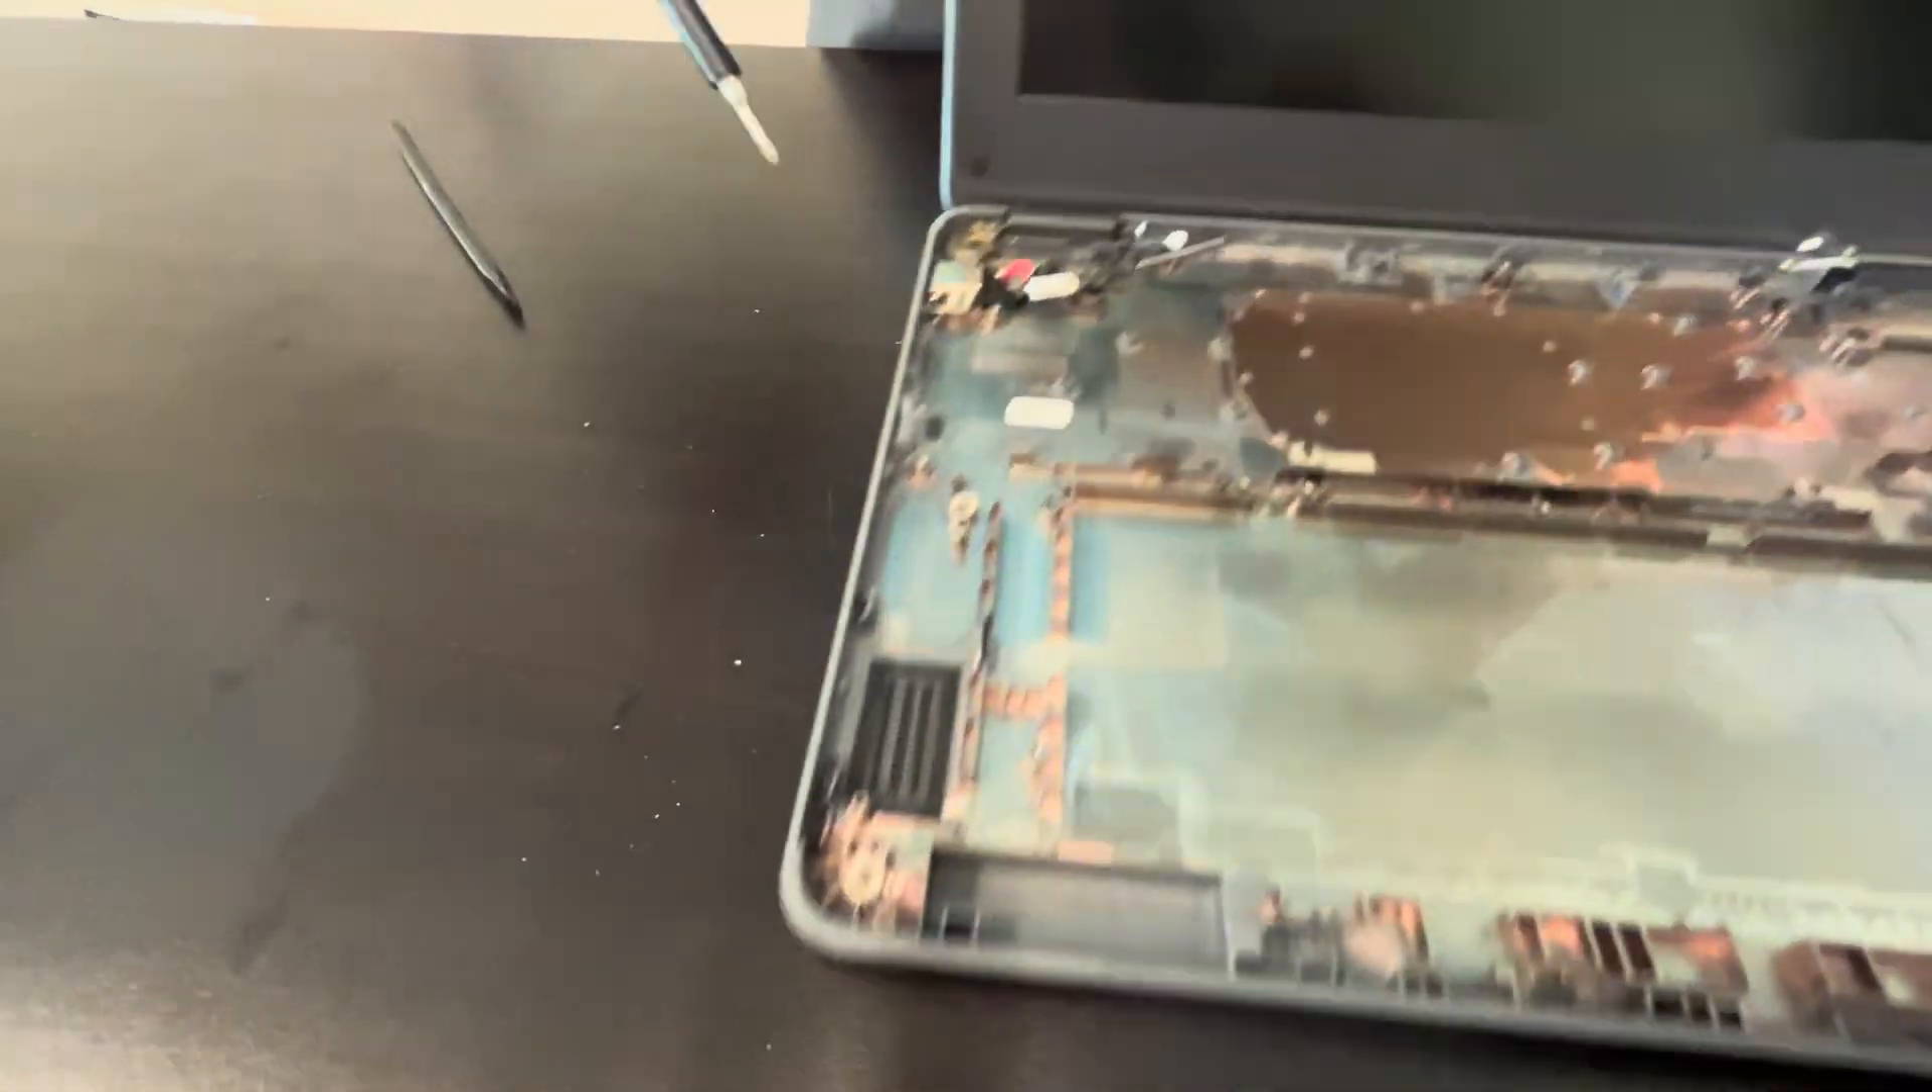Okay so now our motherboard is out.